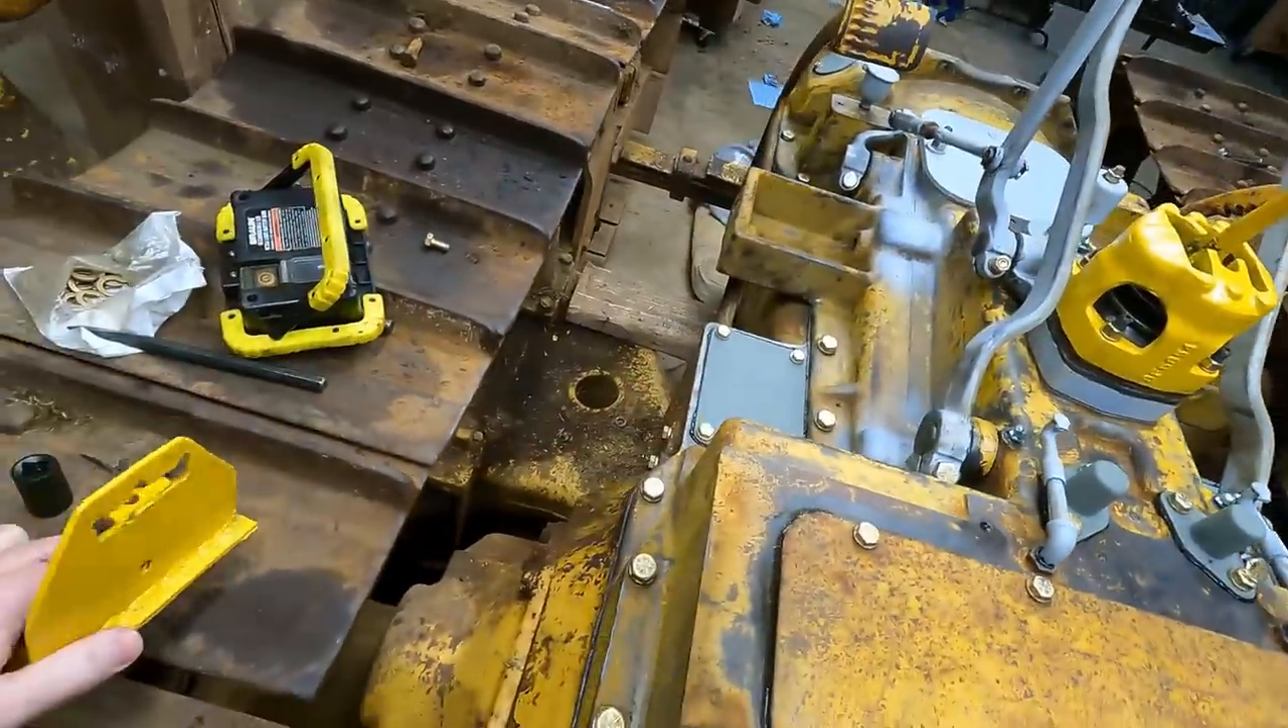One other thing I haven't installed yet is this. This is the winch gear selector.